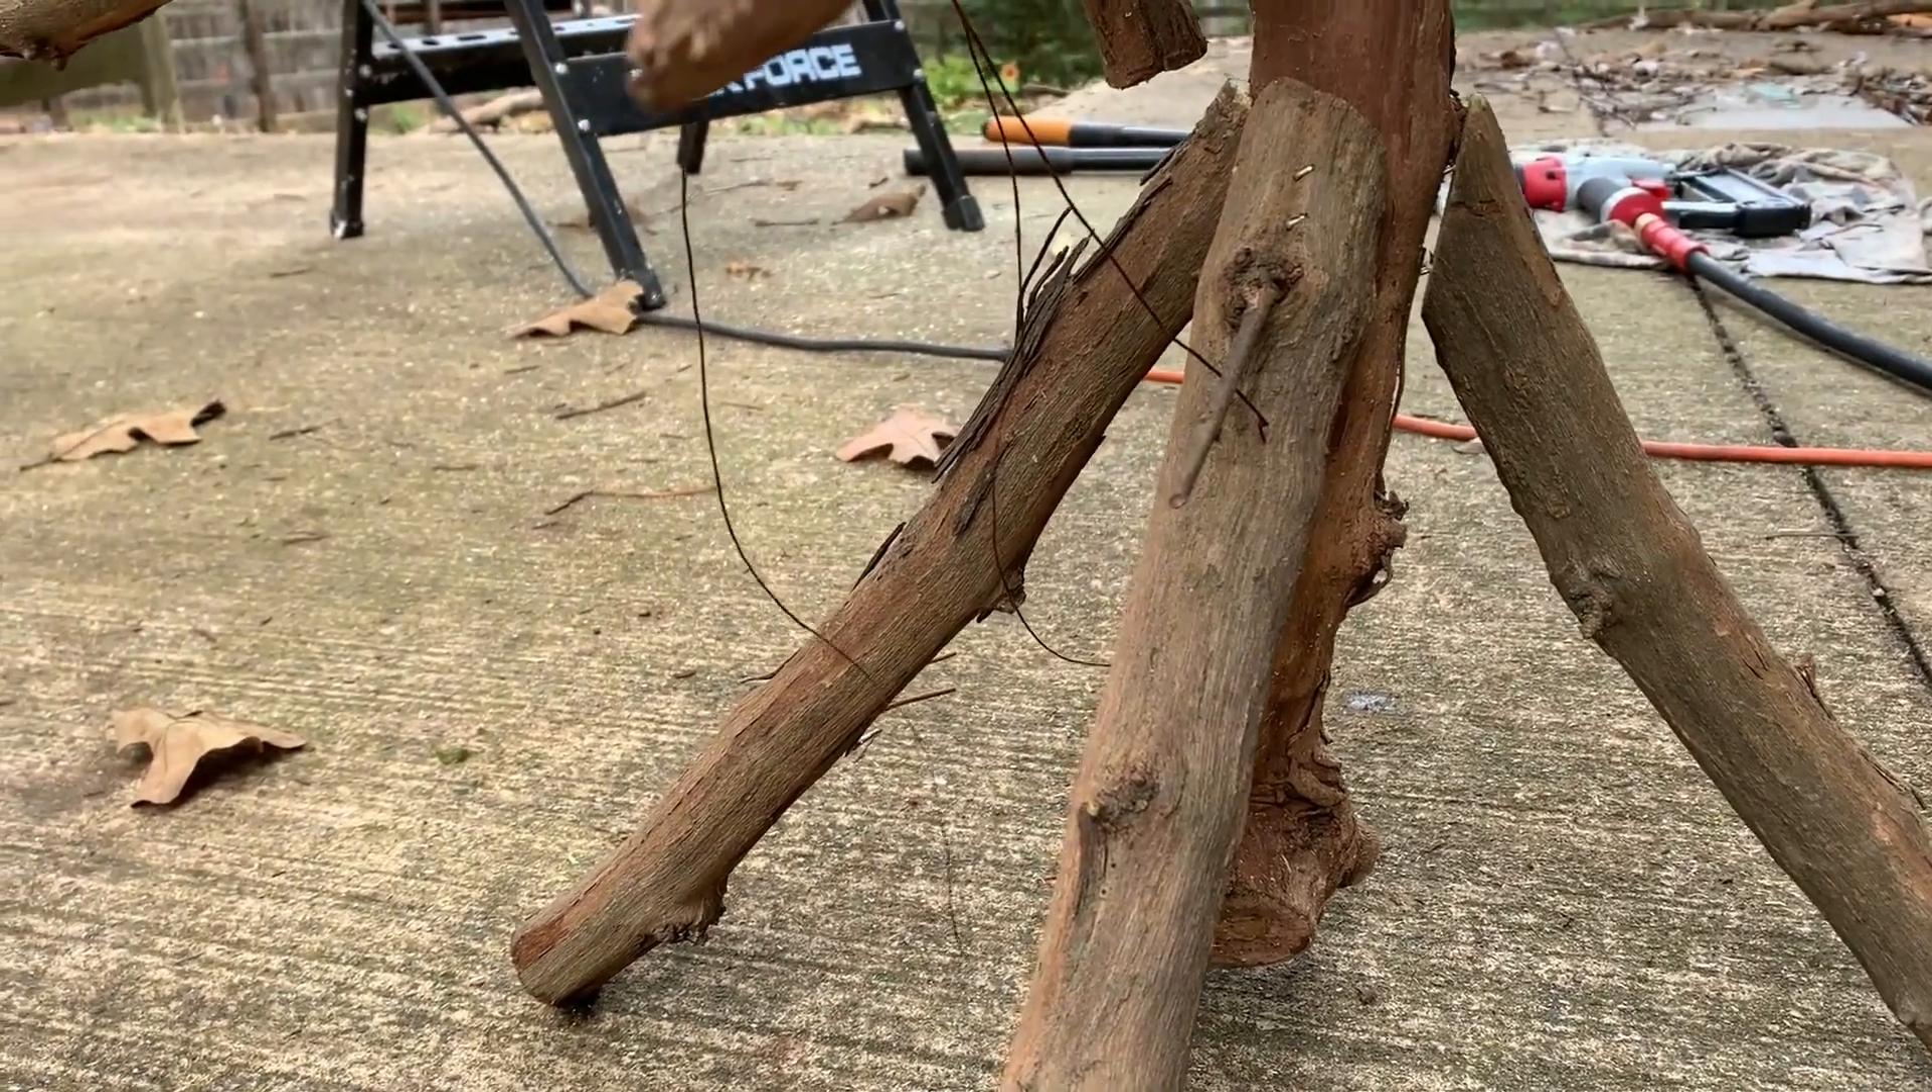You can see on the bottom I cut pieces of wood to use as a stand so I put four of those around each or four around the entire thing.